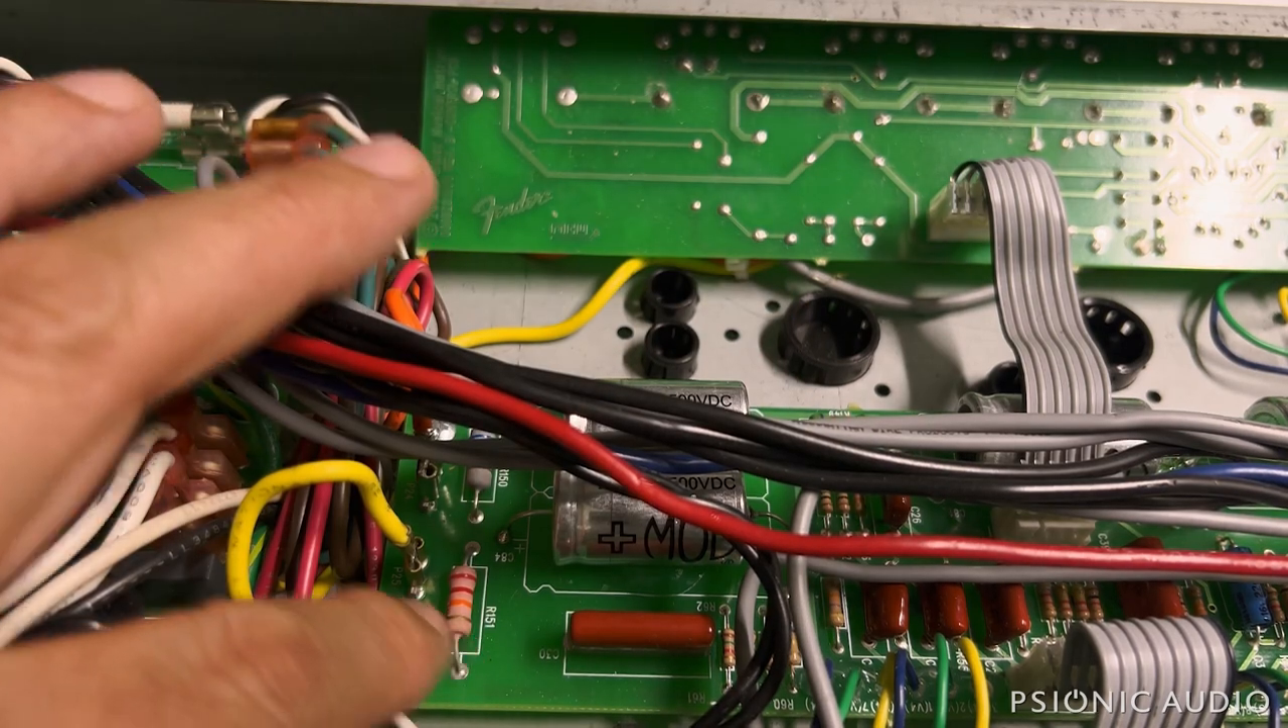Got it all screwed back in place. Ribbon cable is reconnected.